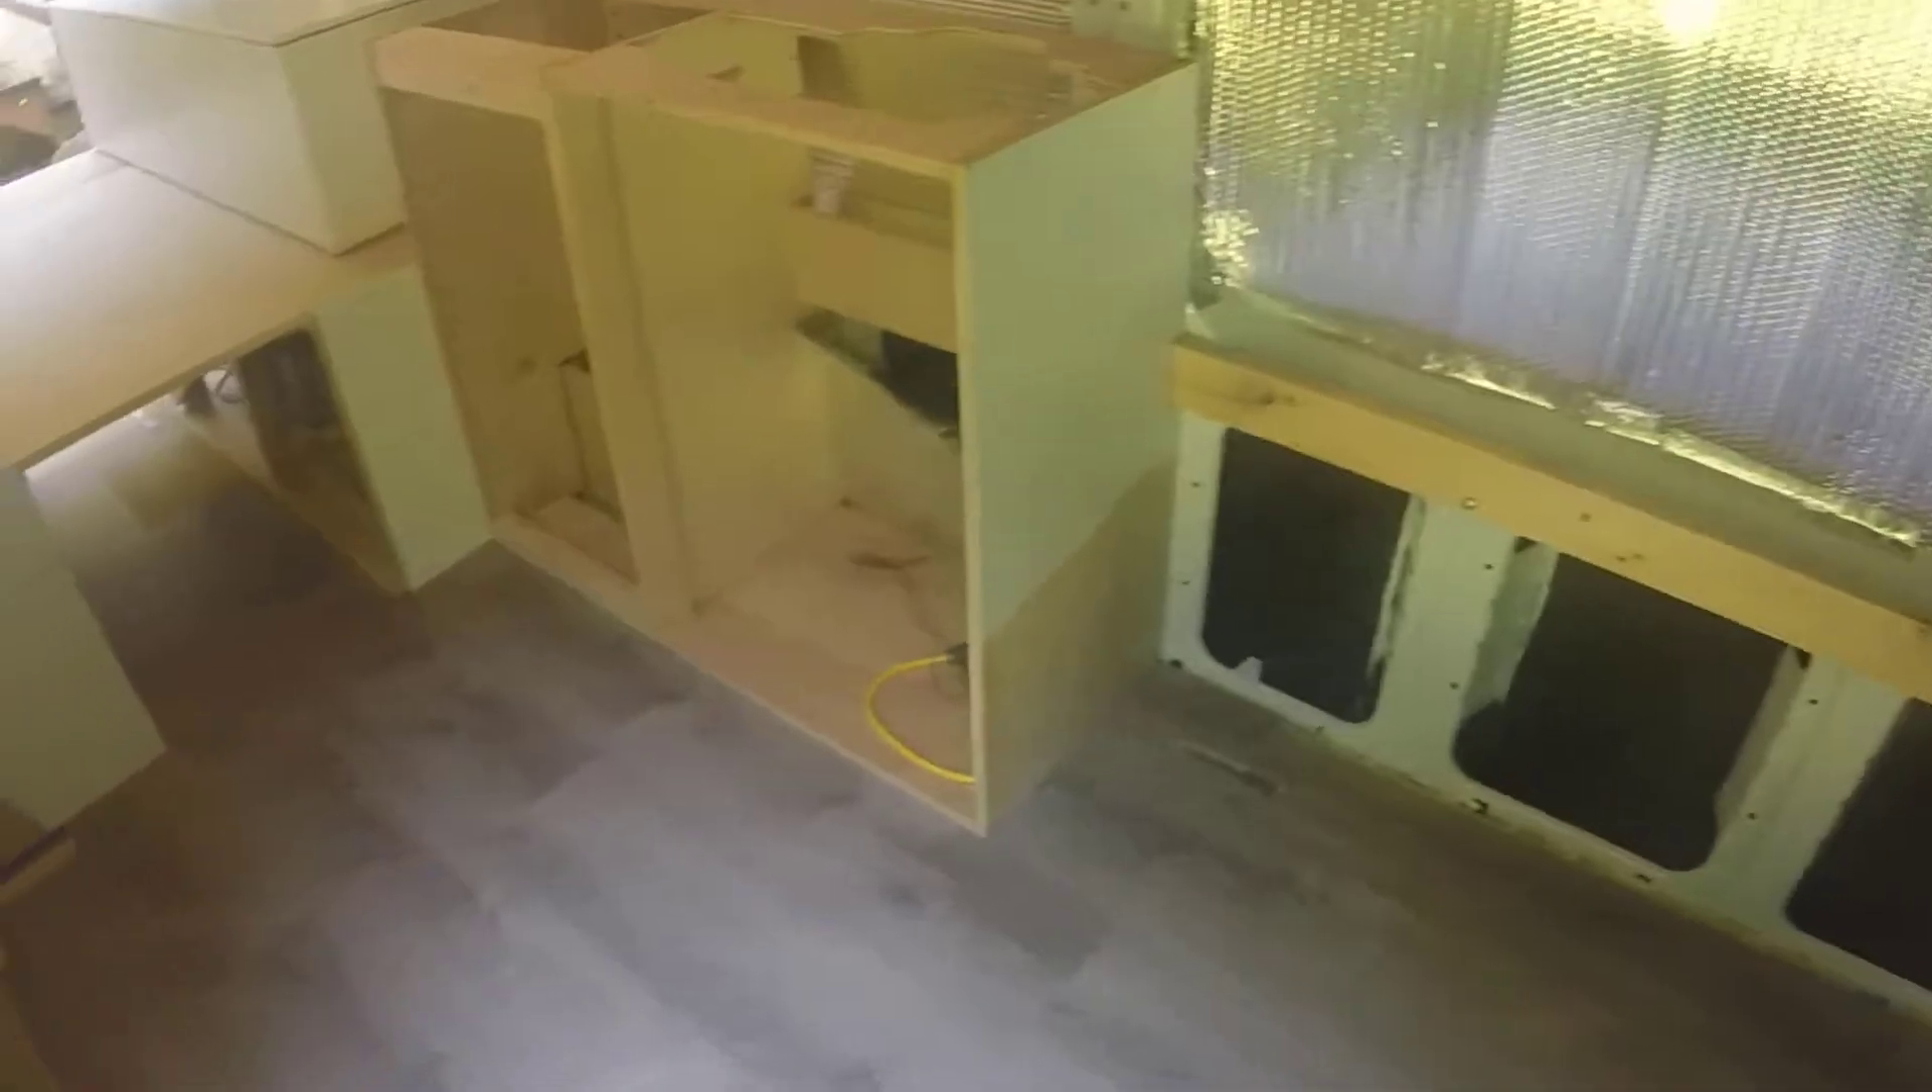So we've installed our first unit here. This is our sink cabinet for the sink area of the van.